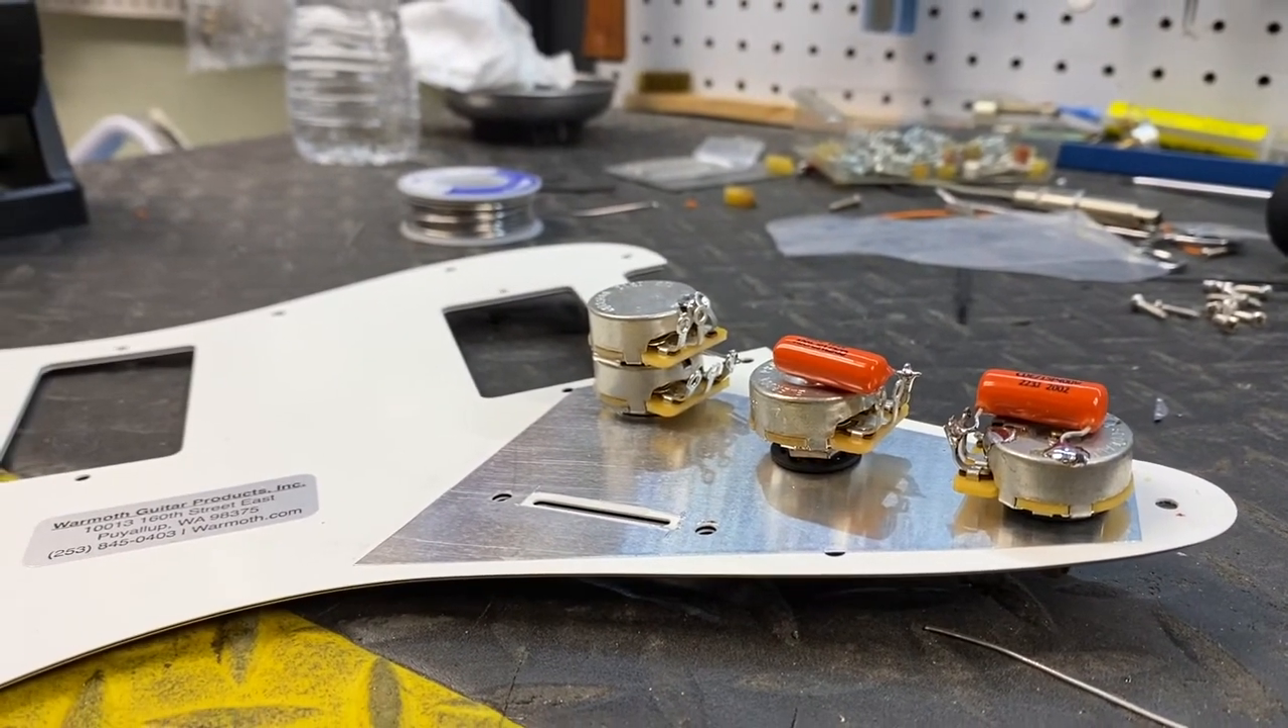So now the tone caps are in place.